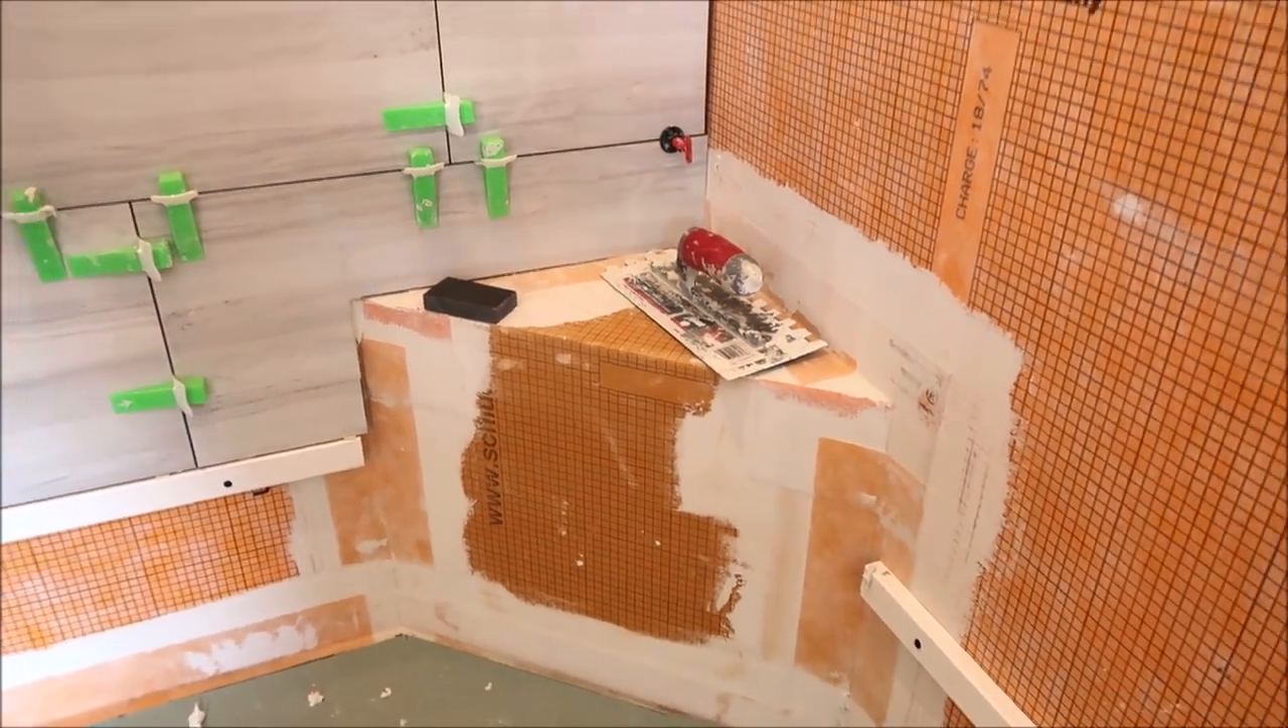Of course, we've got our ledger board up here. Our corner bench installed and waterproofed as well.